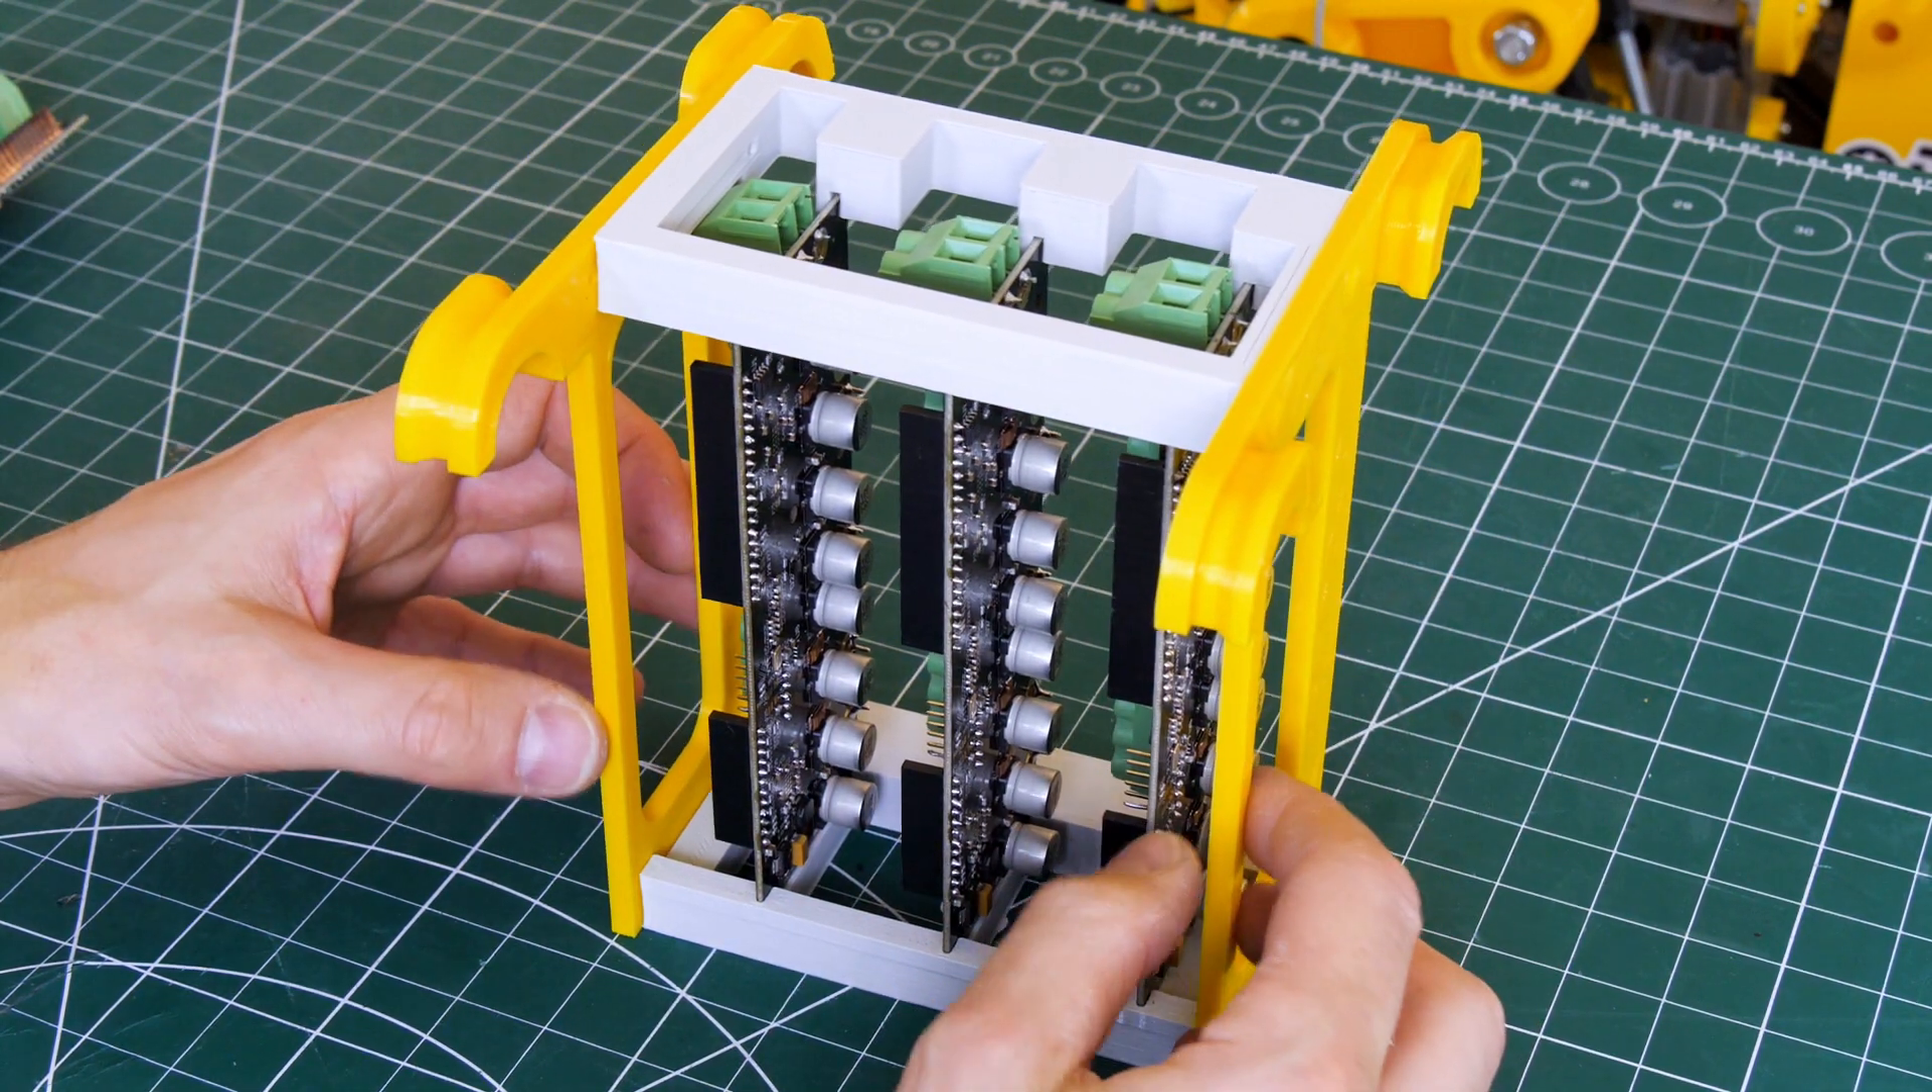So here are my three O-Drives and those are just mounted by putting them into slots, which should hold them pretty well.